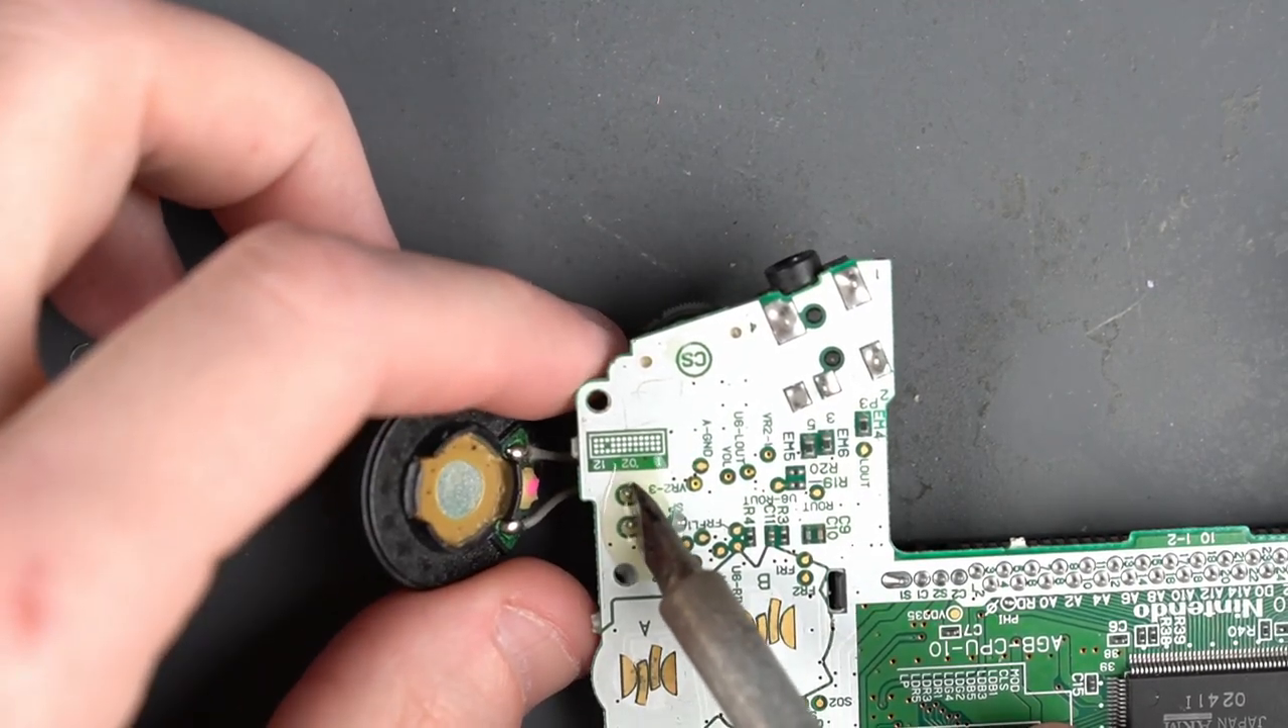All right we took the board out of the case.